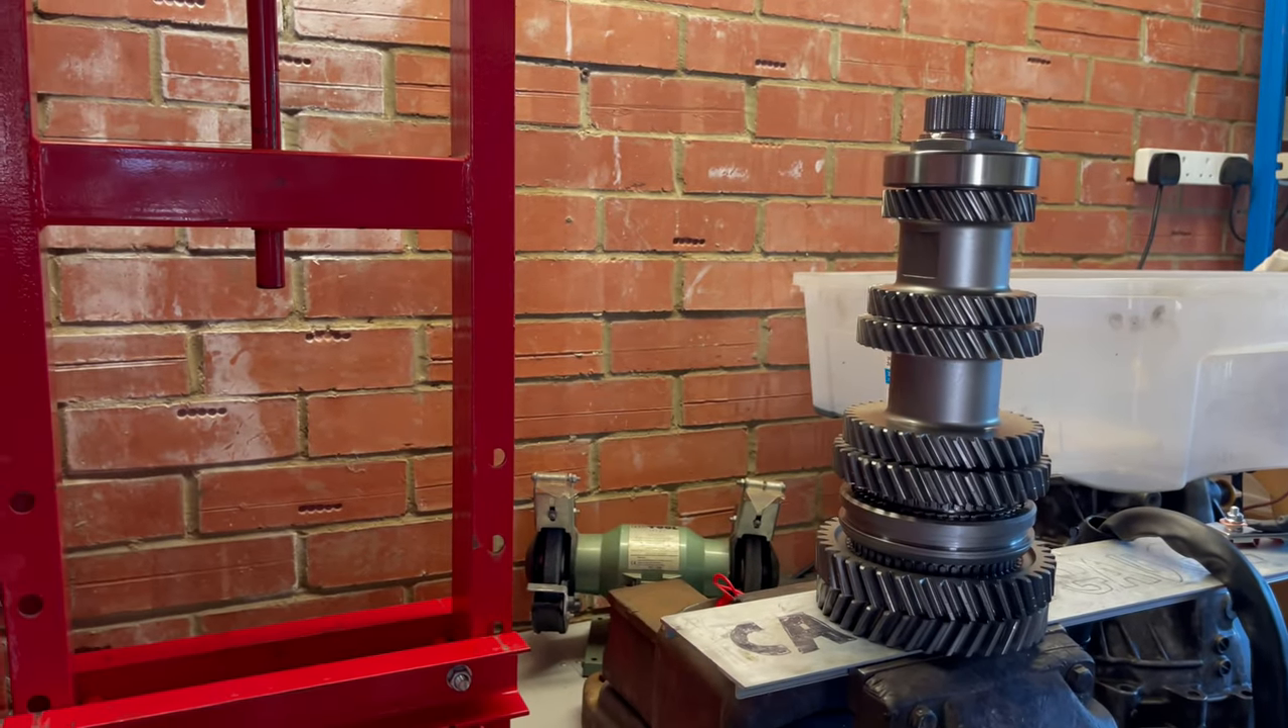But yeah that's the output shaft complete.